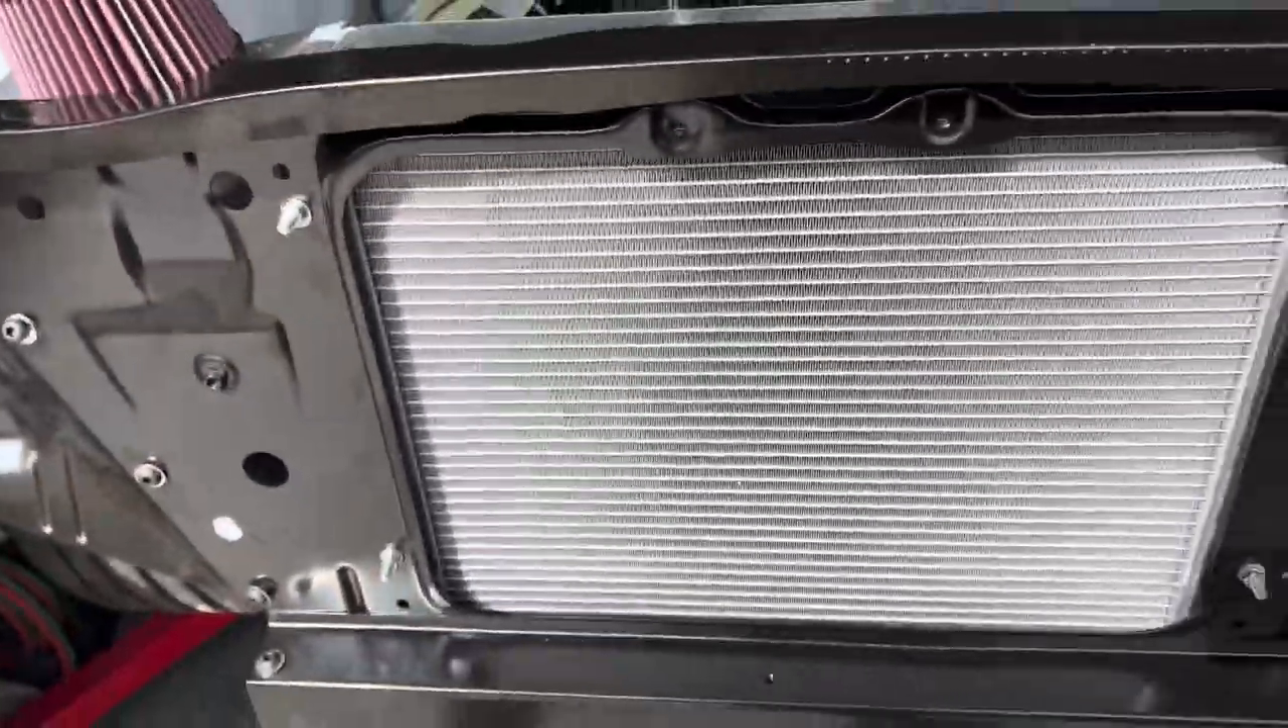The radiator is in place. And if you check this out, it's actually bolted in.